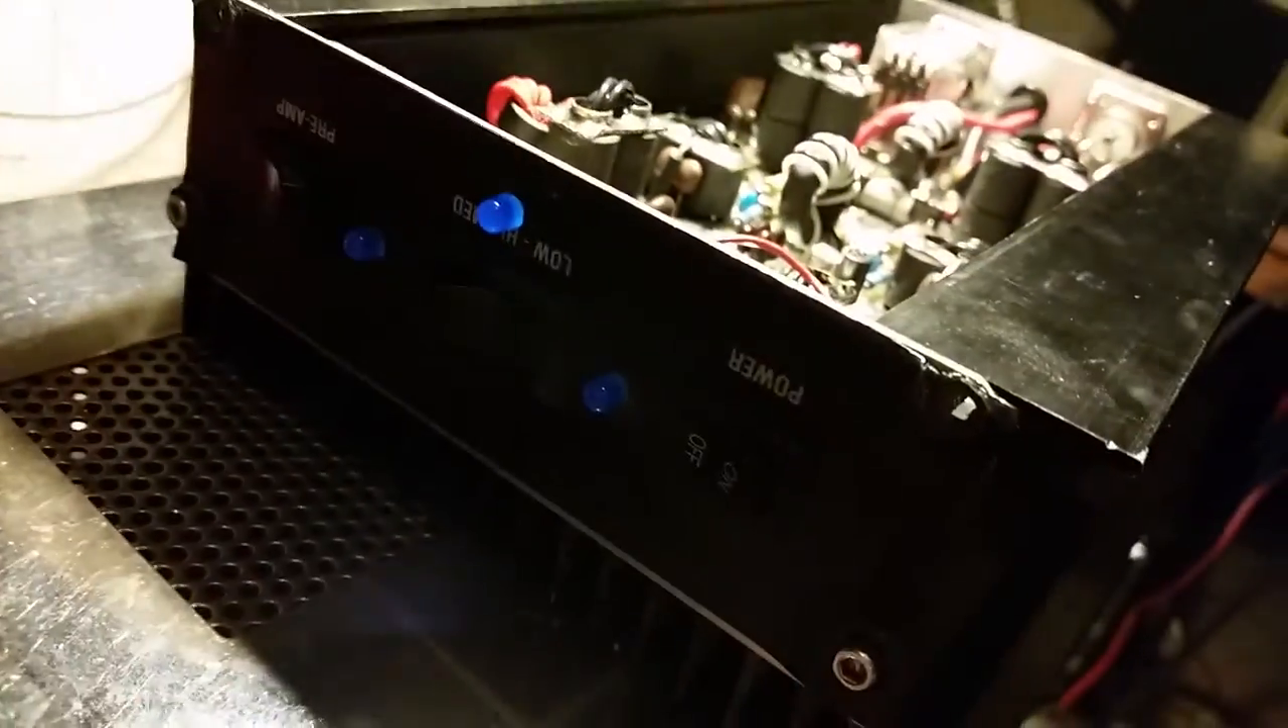Next i replaced the leds with blue.